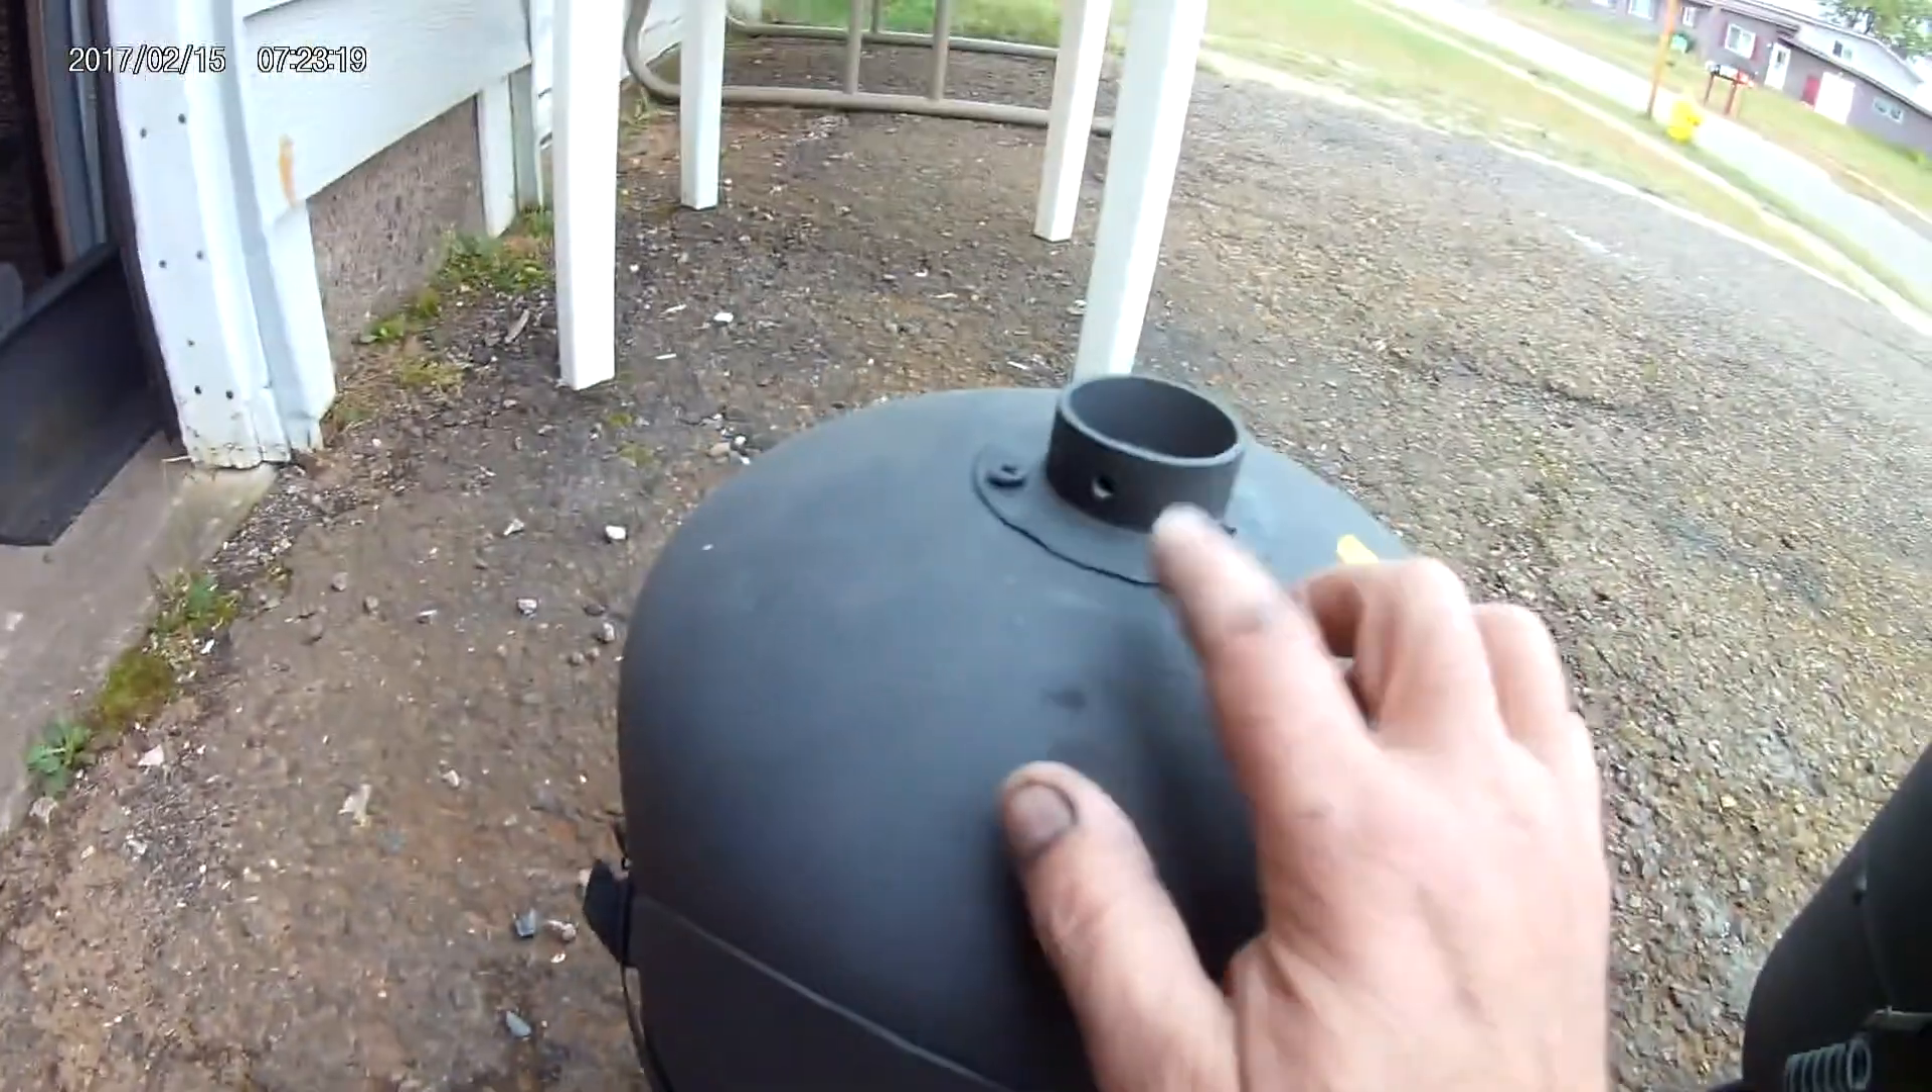This is the flange union off an exhaust system I've cut down you can see I've just put it right in there for my under fire.